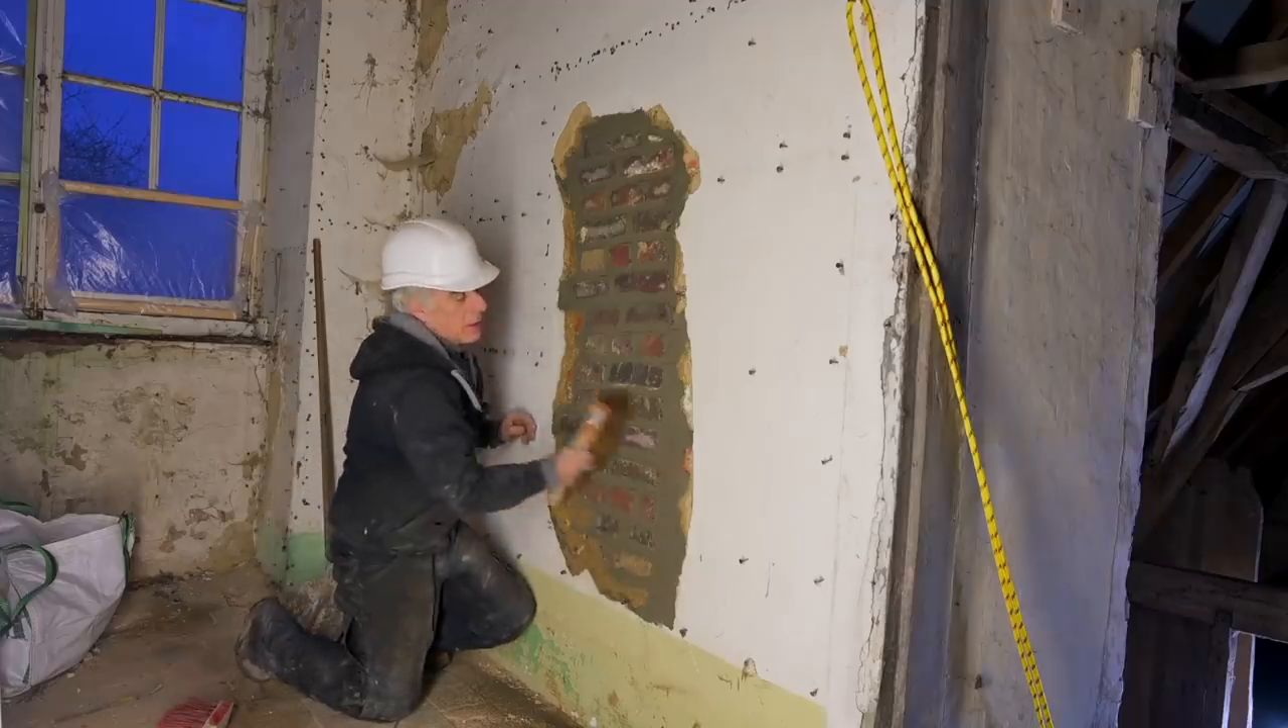So the bricks are in and I think this looks all right.